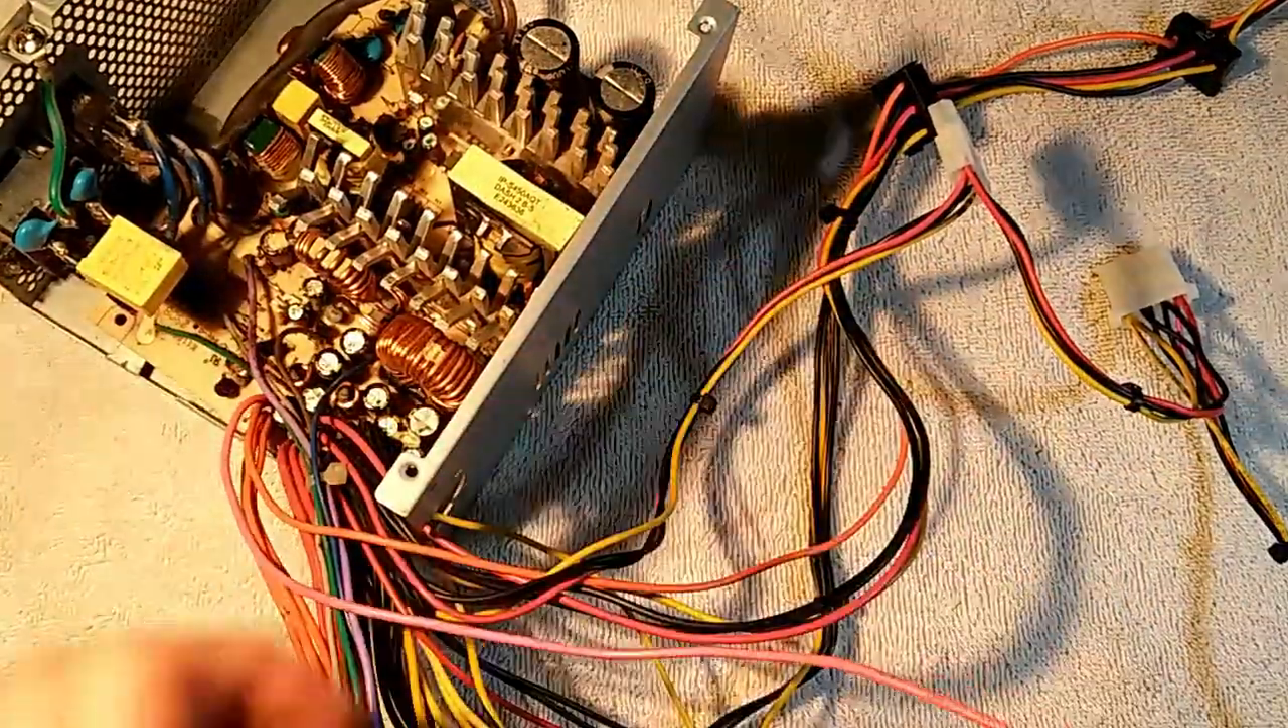We've put the board back into the power supply.